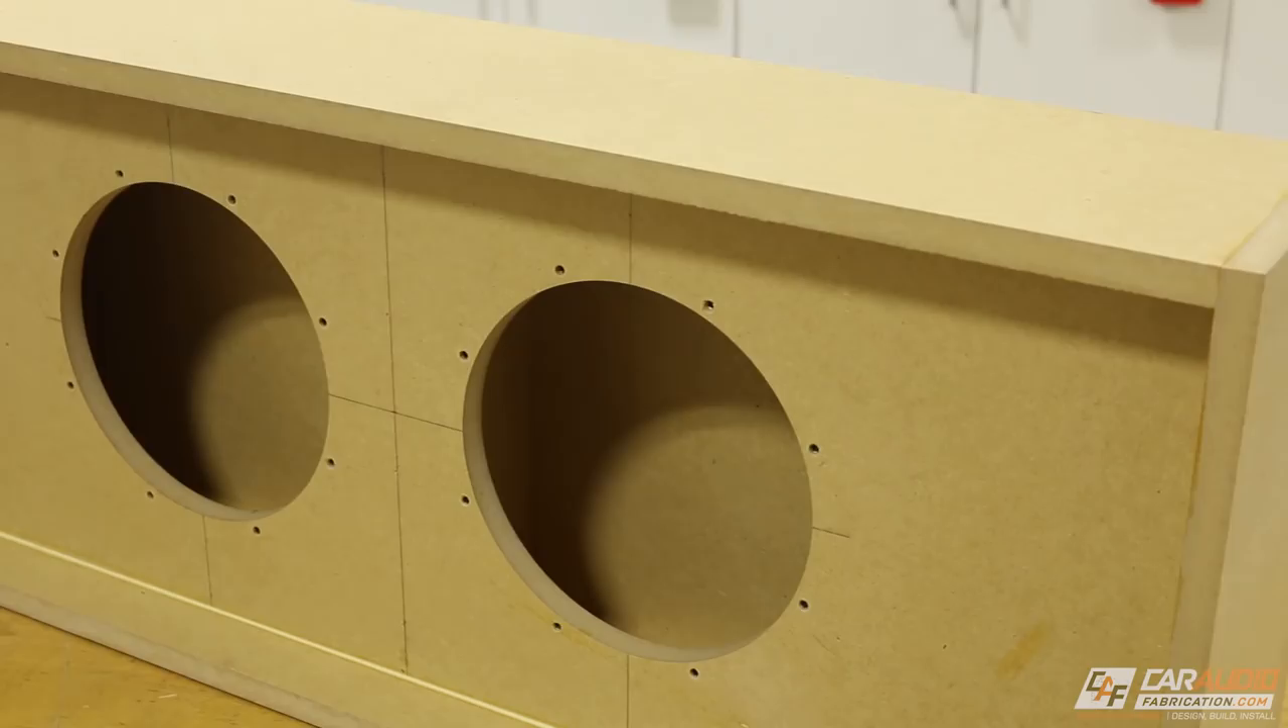So, so far, all I'm doing is cutting all the wood to size, I've cut the subwoofer holes out, I've added some threaded inserts in order to mount the subwoofers, and now I am completely assembling the box.